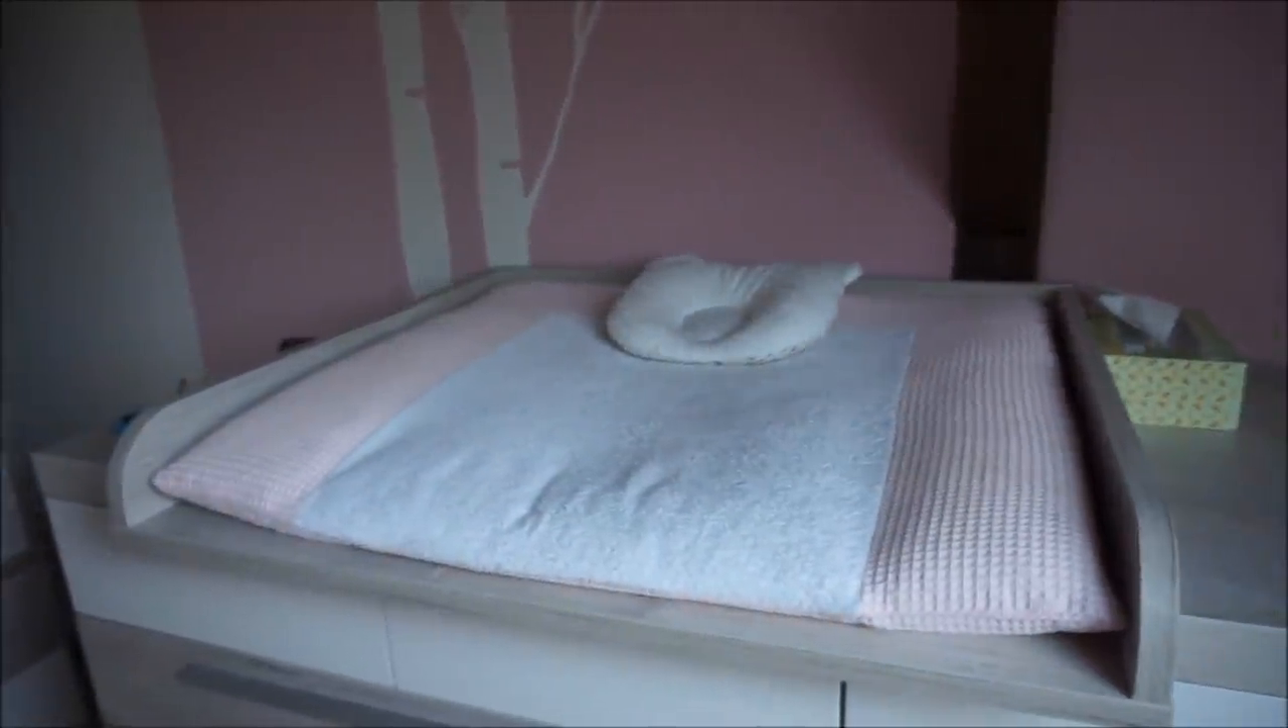Und die Wickelauflage haben wir schon draufgetan.